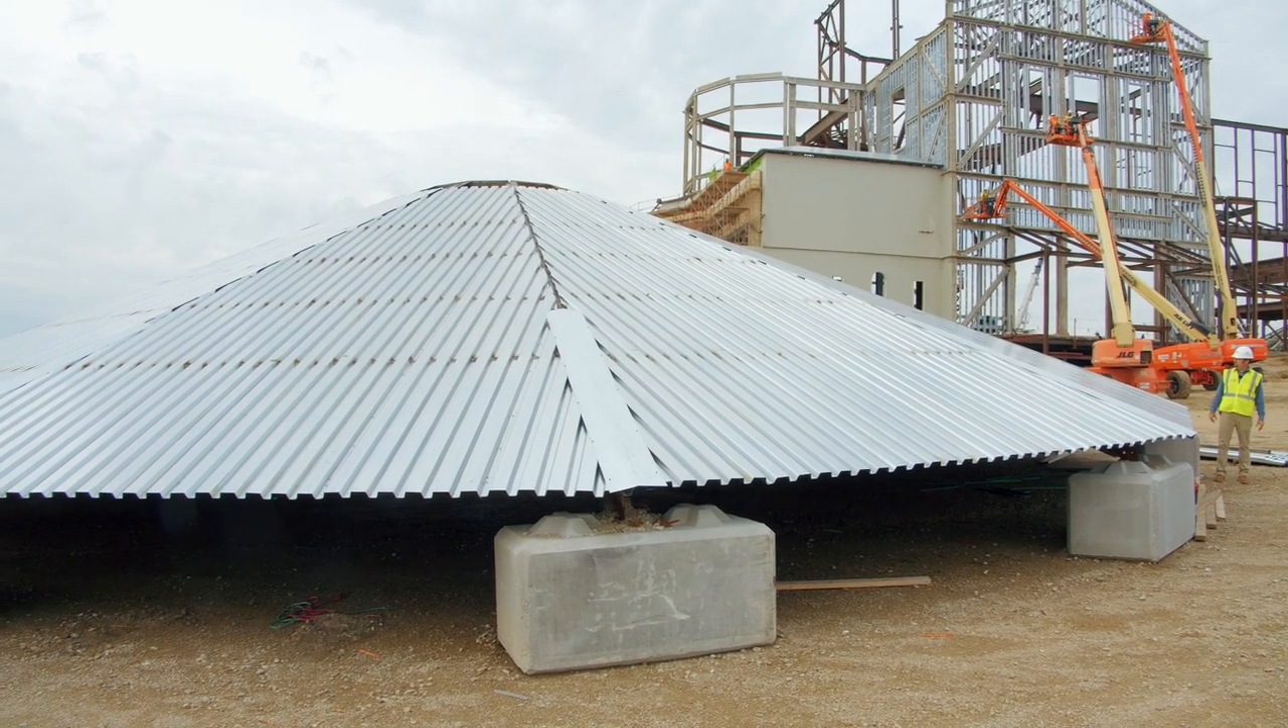Alright so as you can see the cupola is sheeted and almost complete we we are we do have a install date set July 12th.